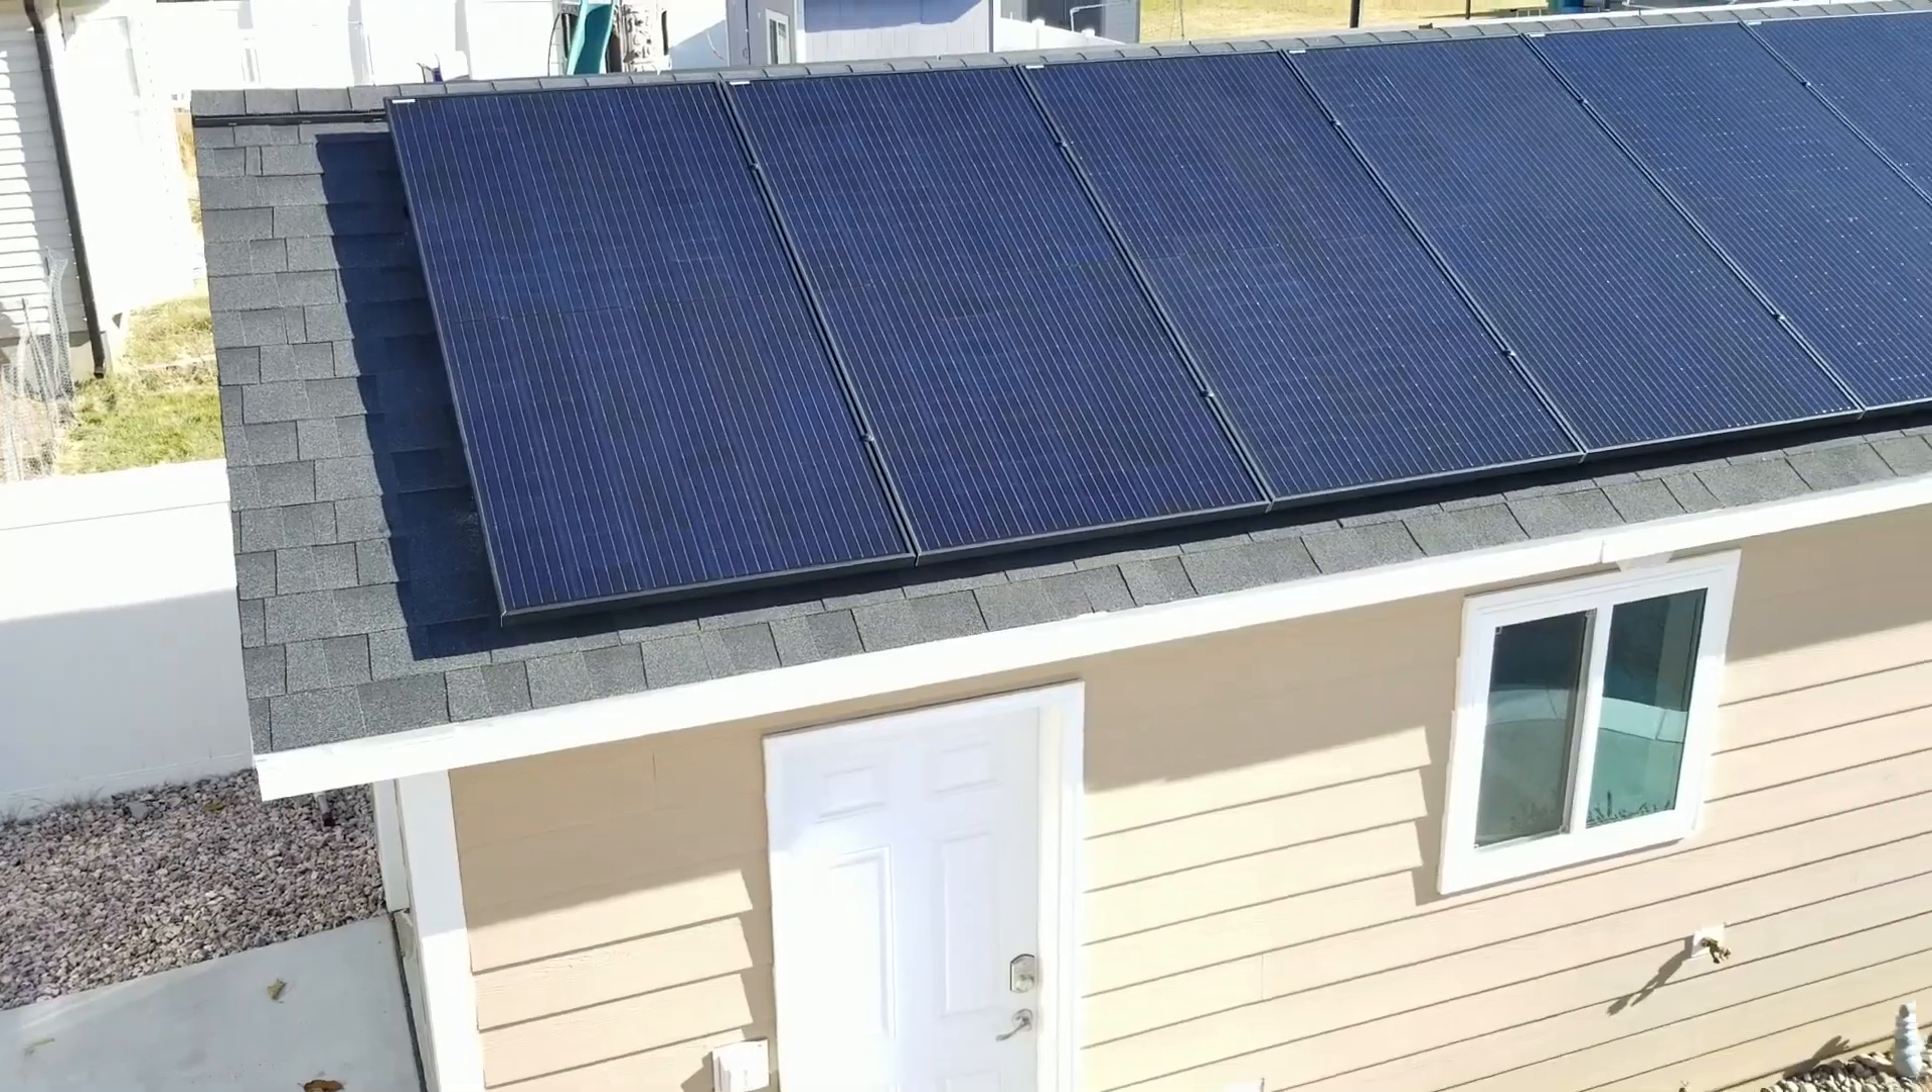And just like that we have a roof full of panels.